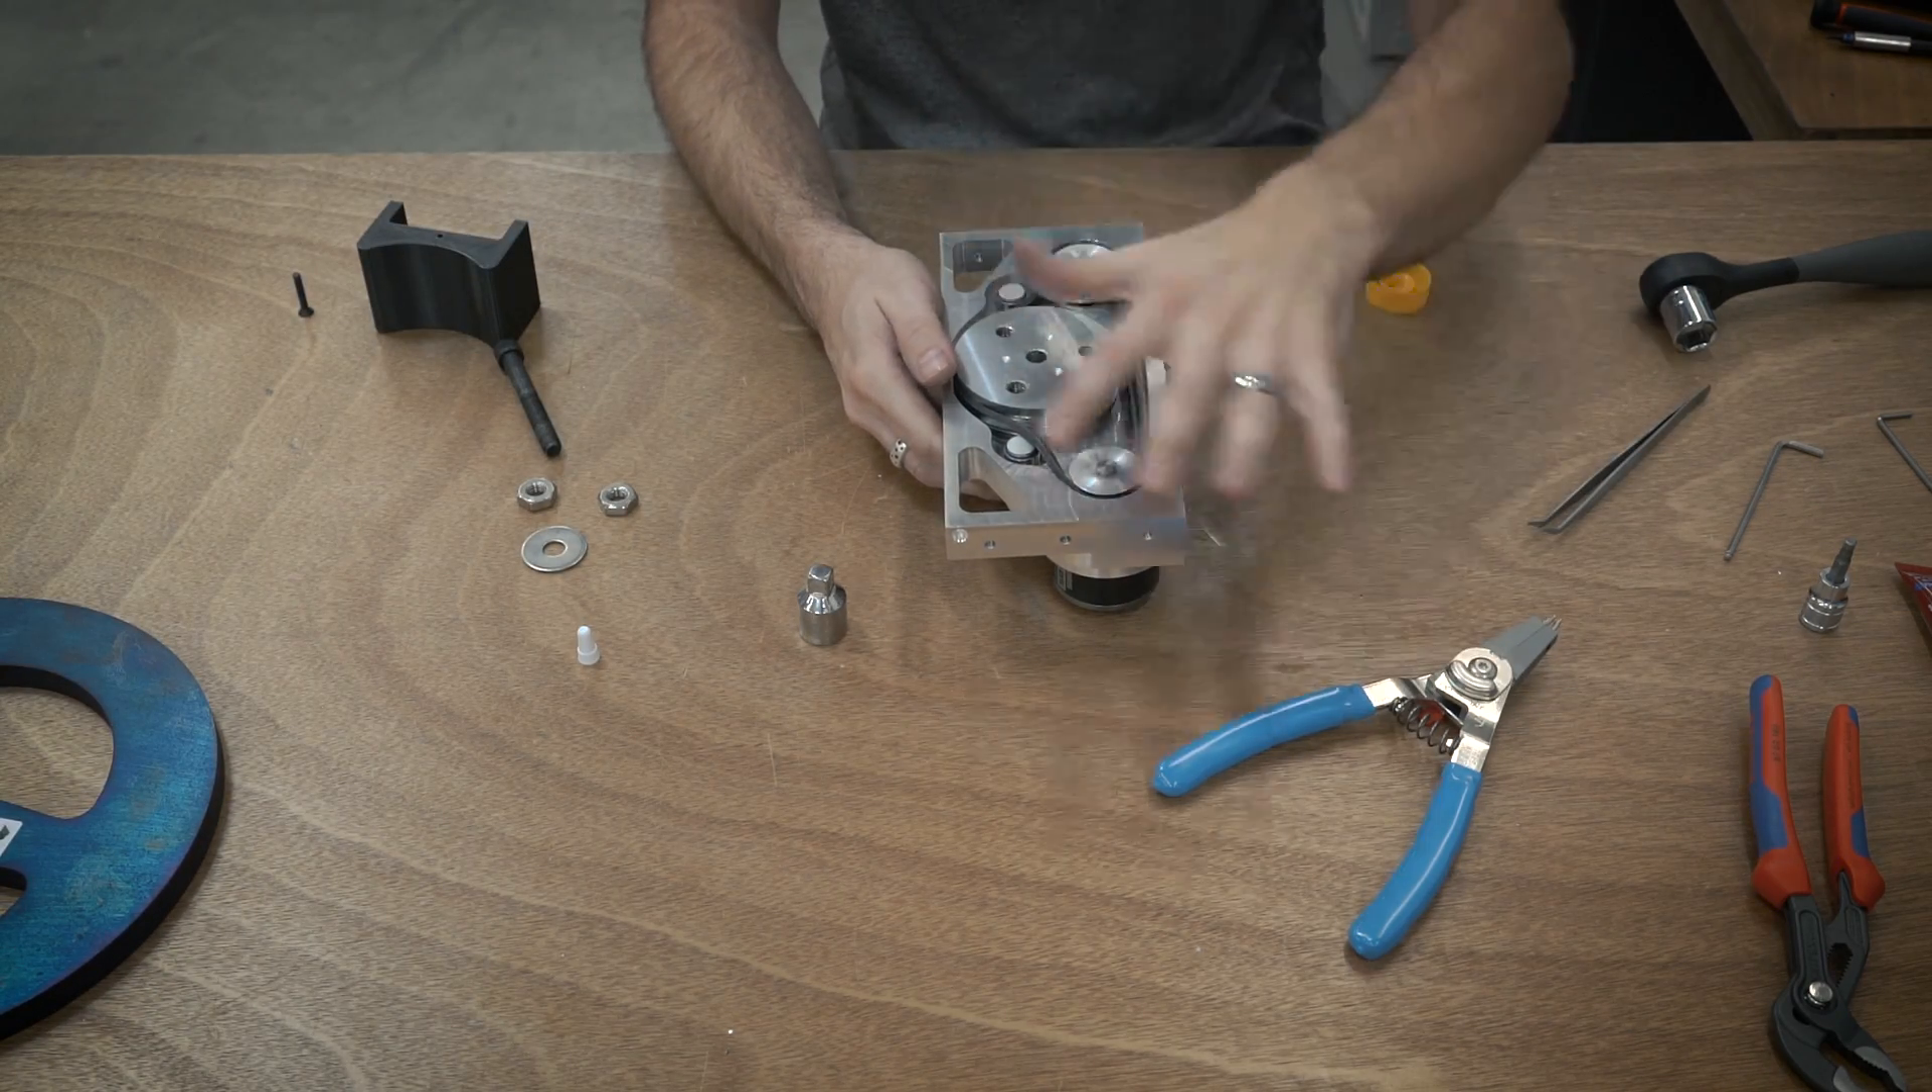The weapon right here attaches right down to the pulley and I'm not going to put that on yet until the very last step because the armor needs to go over and a couple things need to happen before that.